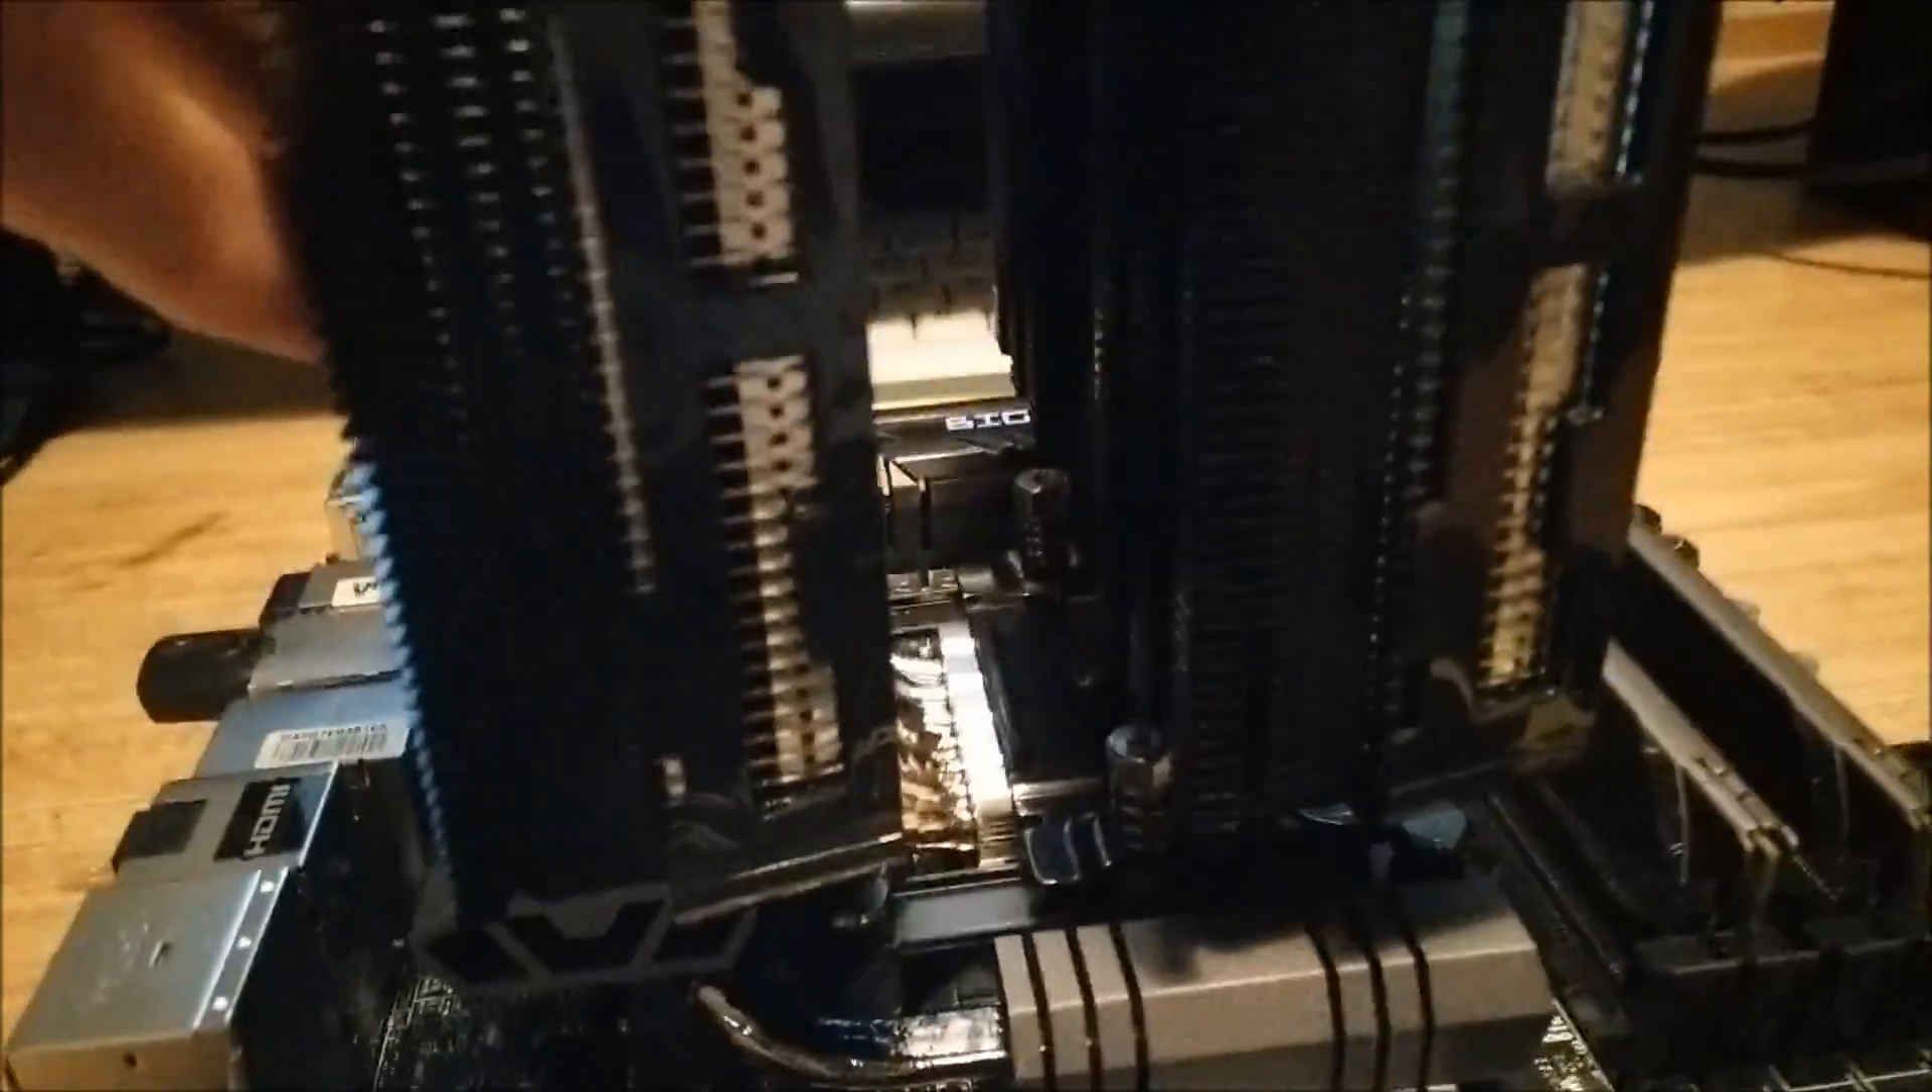At last I have the cooler installed on the CPU so it's not going anywhere now which is good.